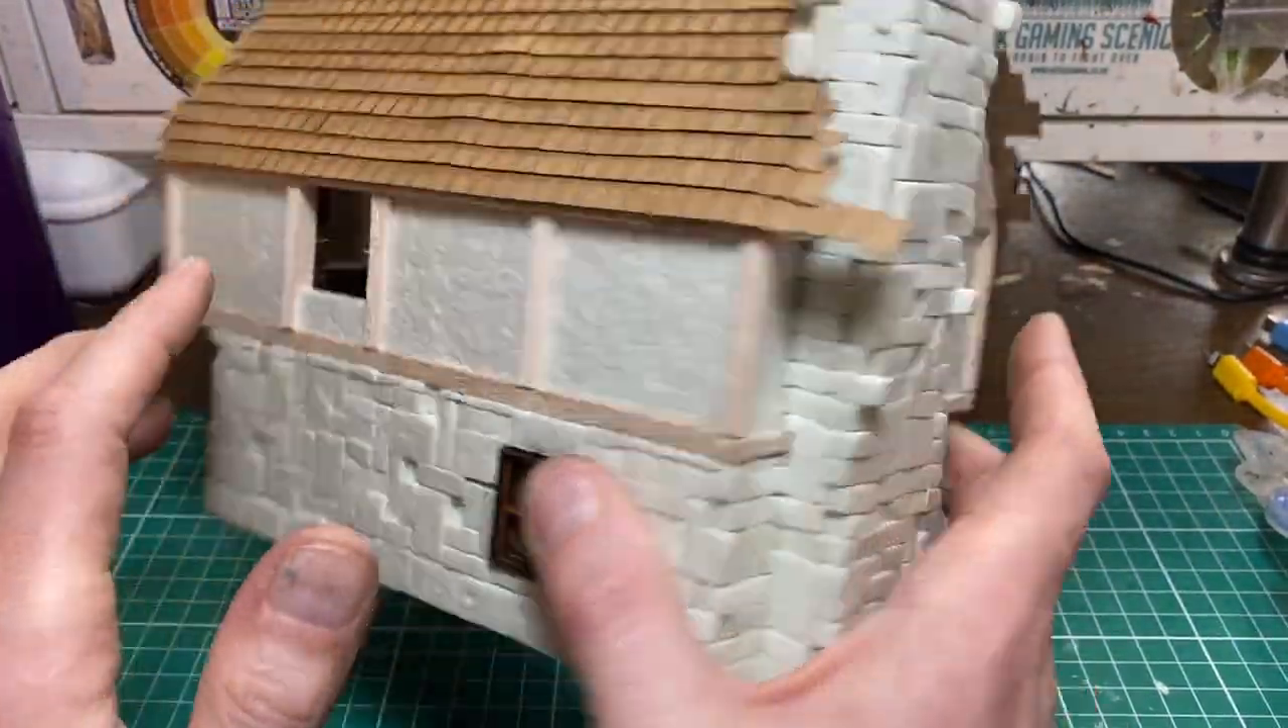I've got some windows still to fit.